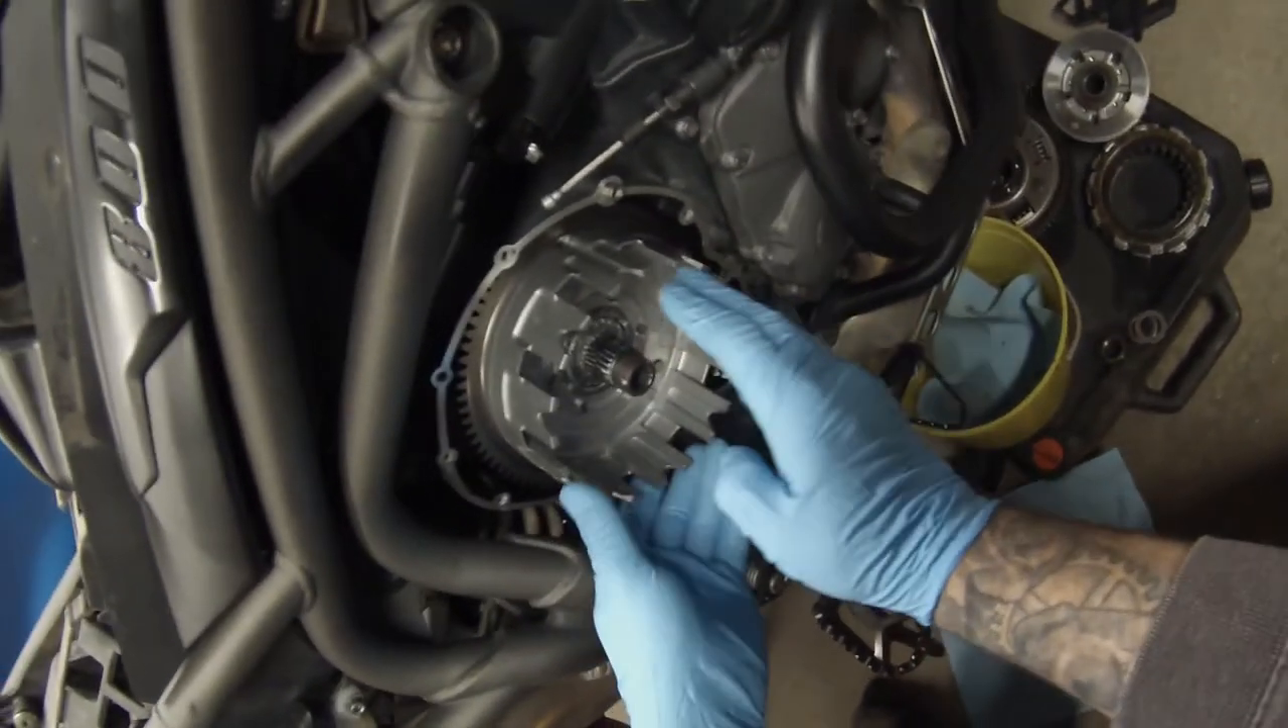So this basket is in and it's looking proper.